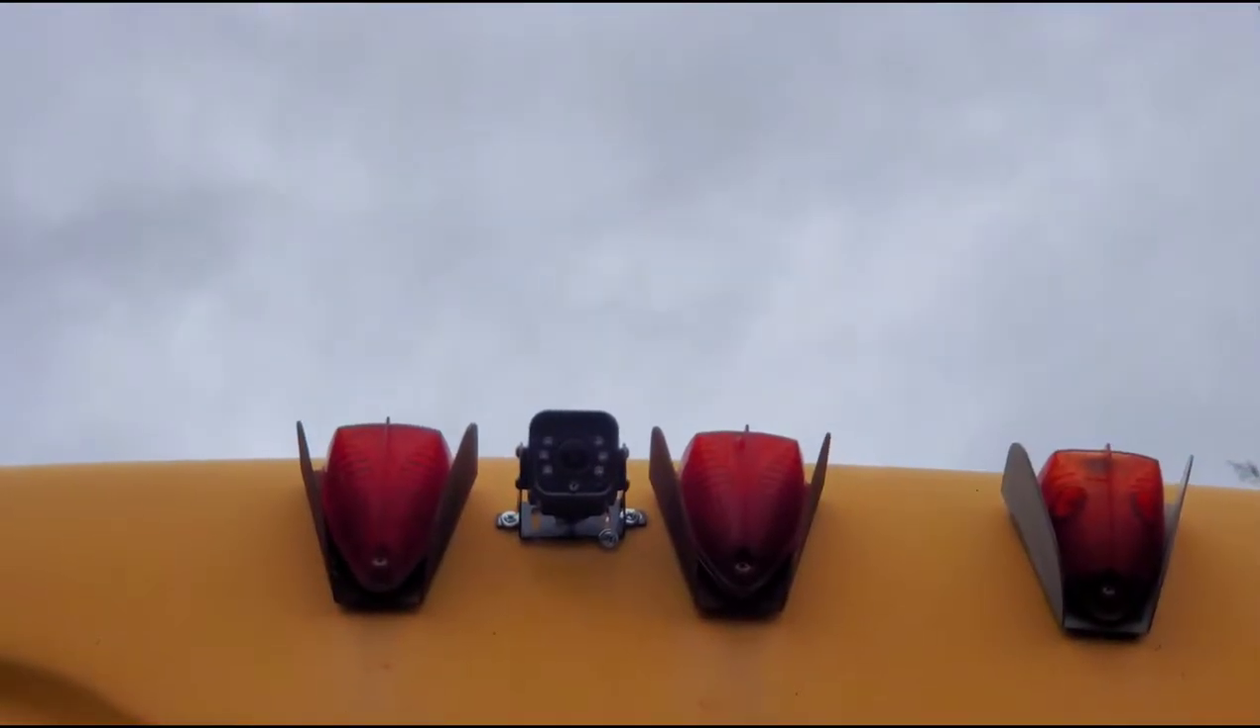I already got up there and drilled a hole mounted the backup camera up there.